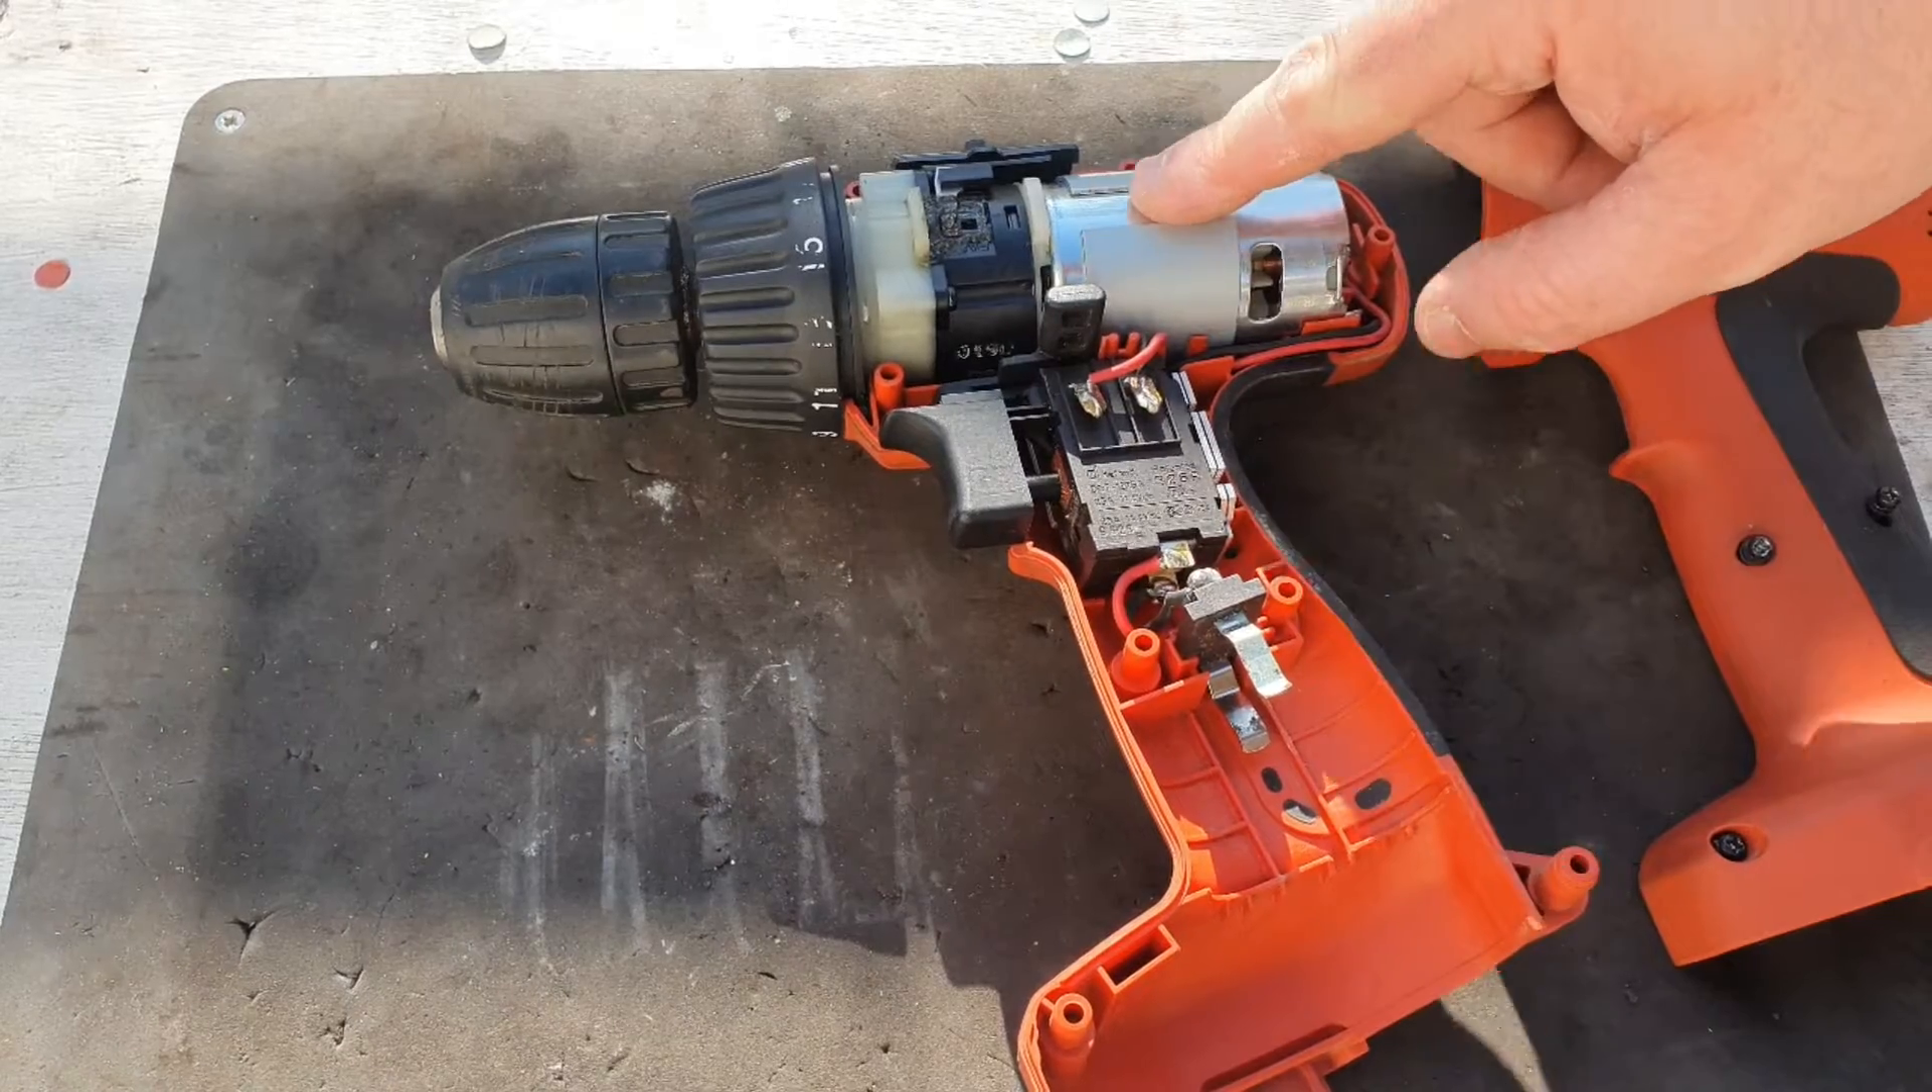With the lid off you can see it's just a basic battery connector this basic switch connects up to a little sealed dc brushed motor.